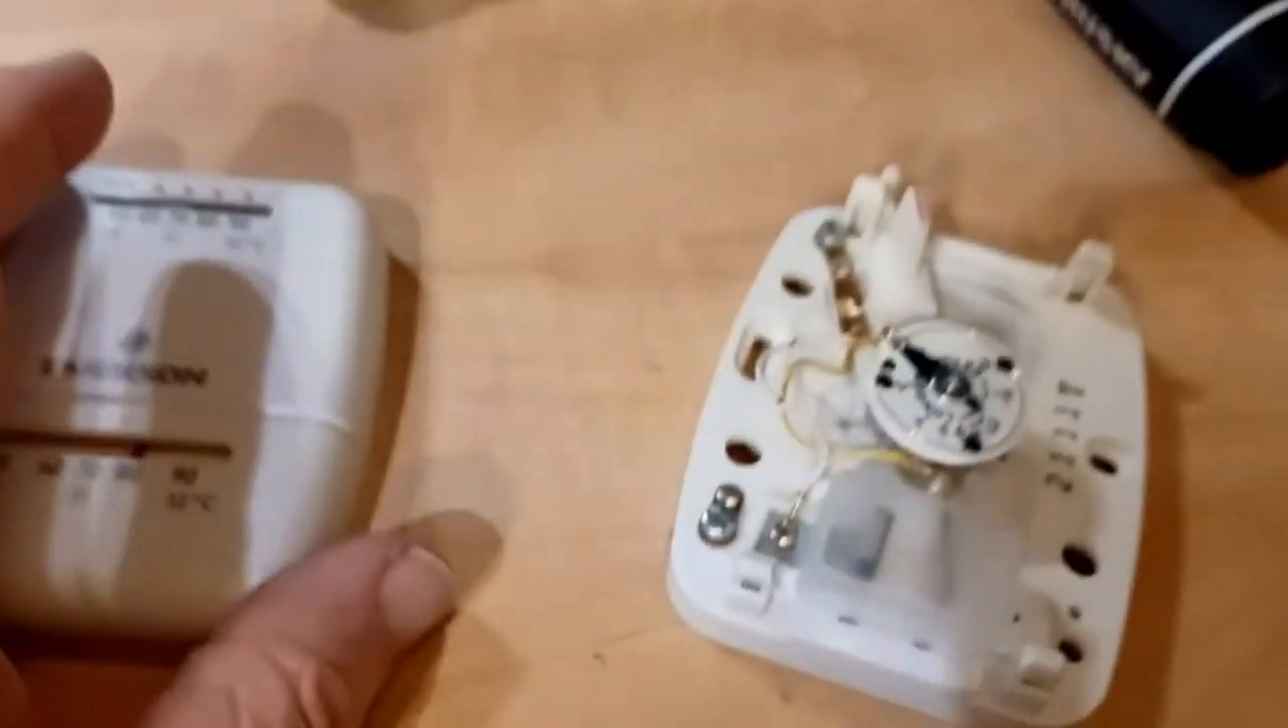We now have the thermostat removed.